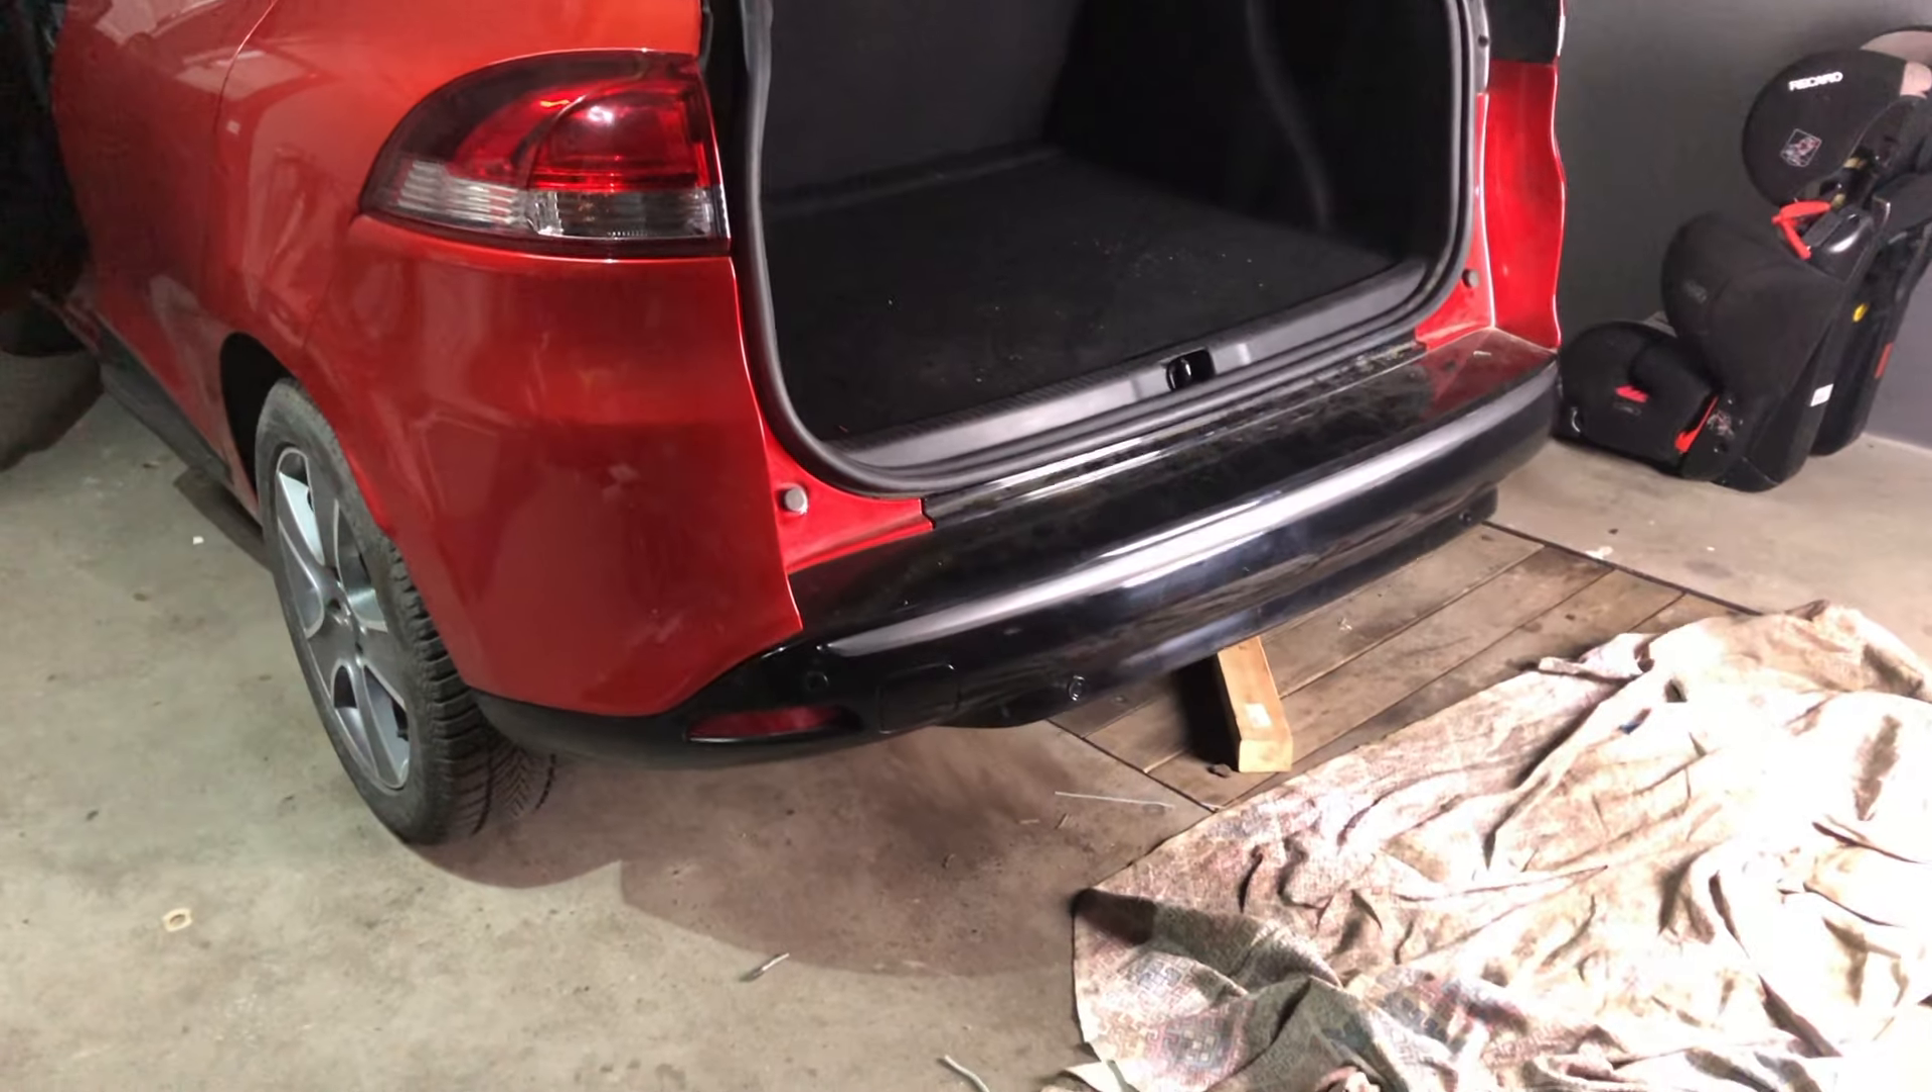Auto już praktycznie poskładane. Zderzak, lampy. Tylna klapa też jest poskładana.